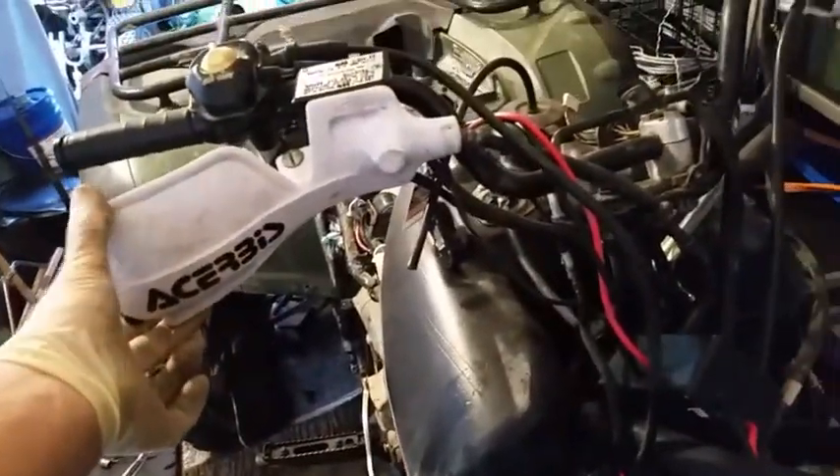So I got one last thing on here I got these hand guards on here.